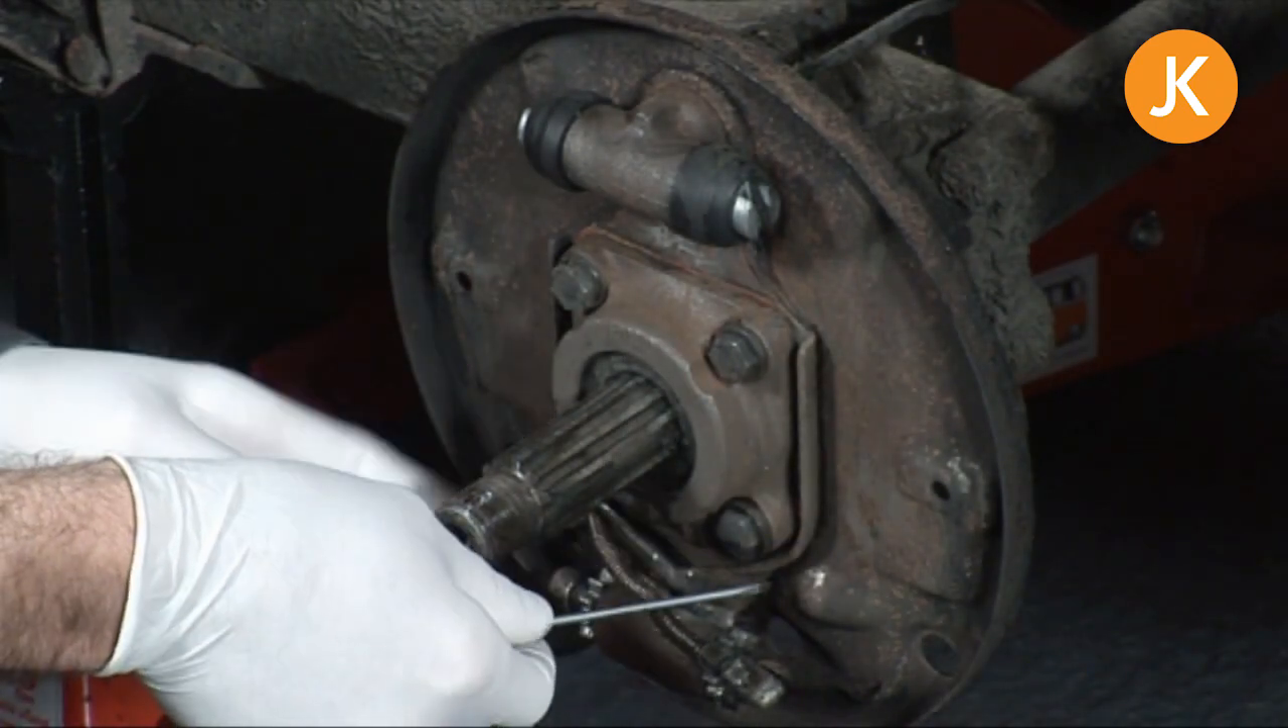Well you can see we've removed the brake shoes now and given this a very good cleanup.